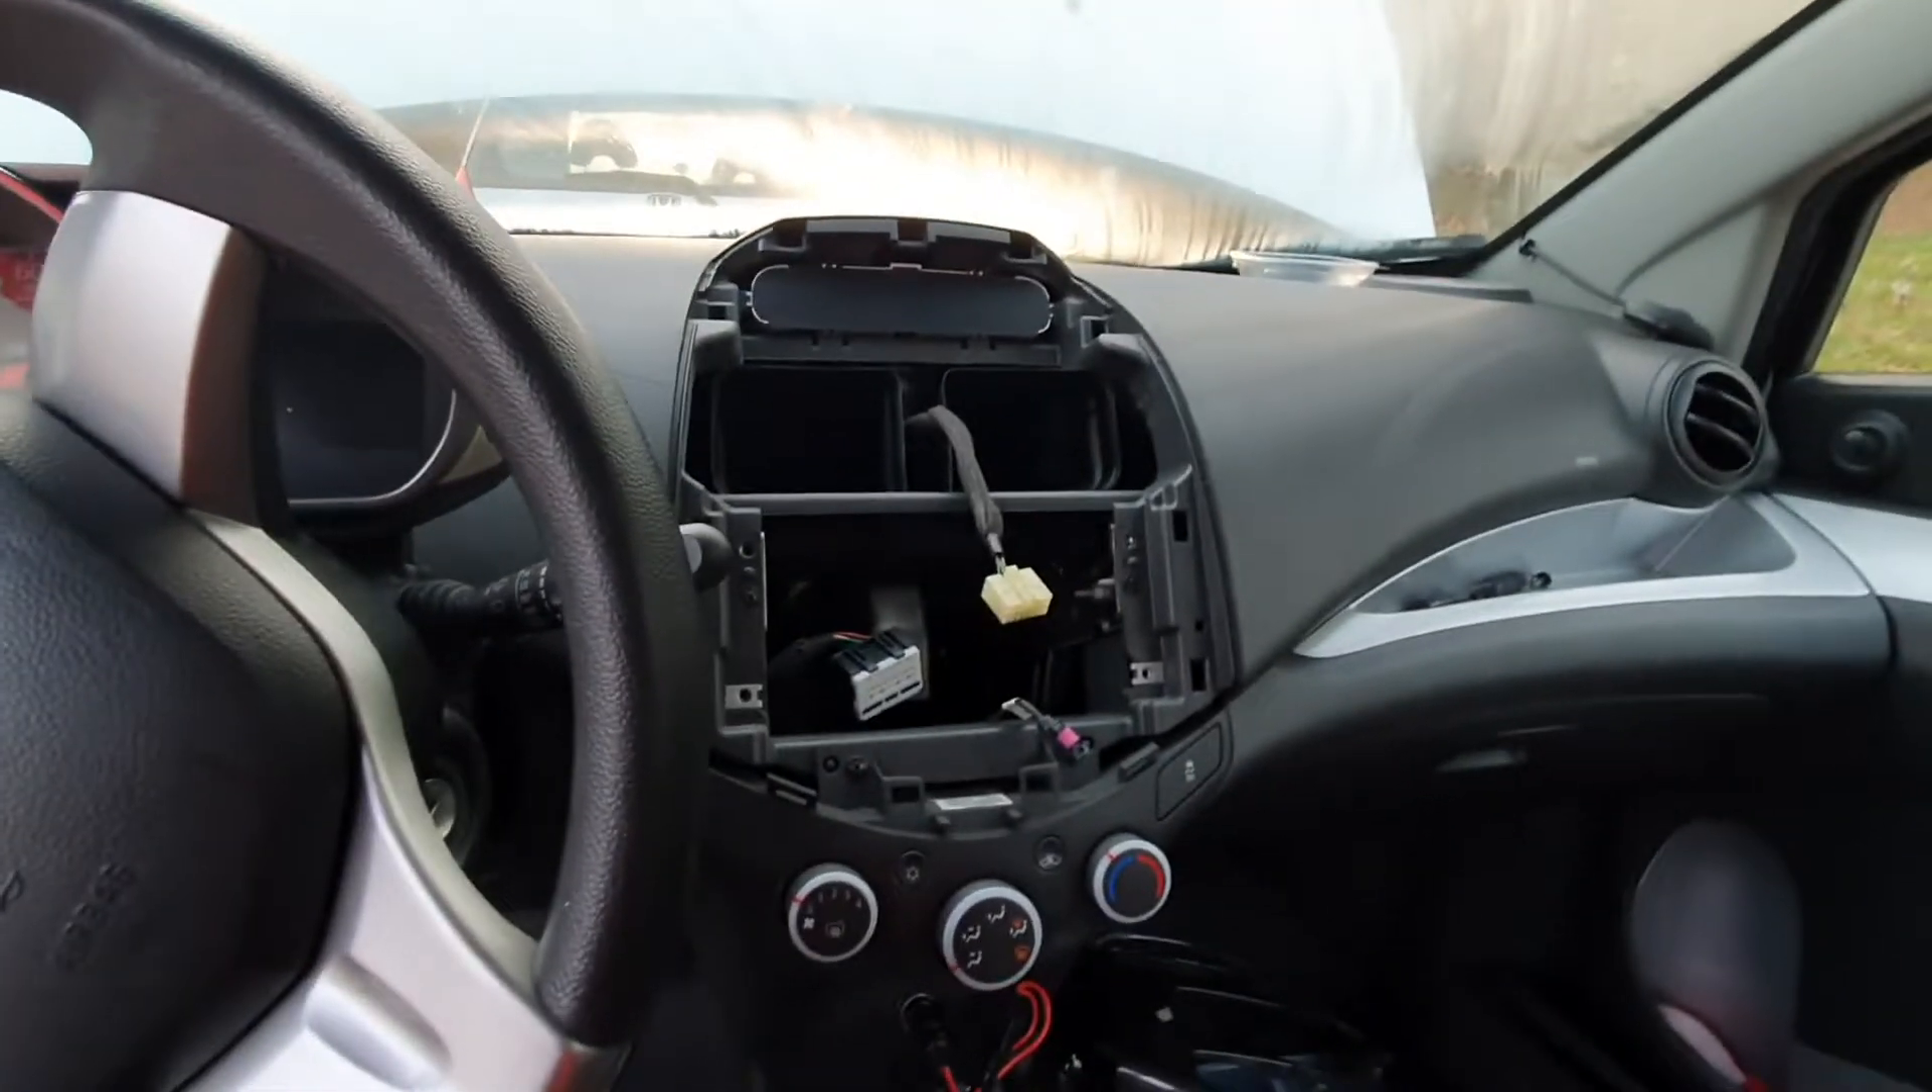Okay, so the radio came out.